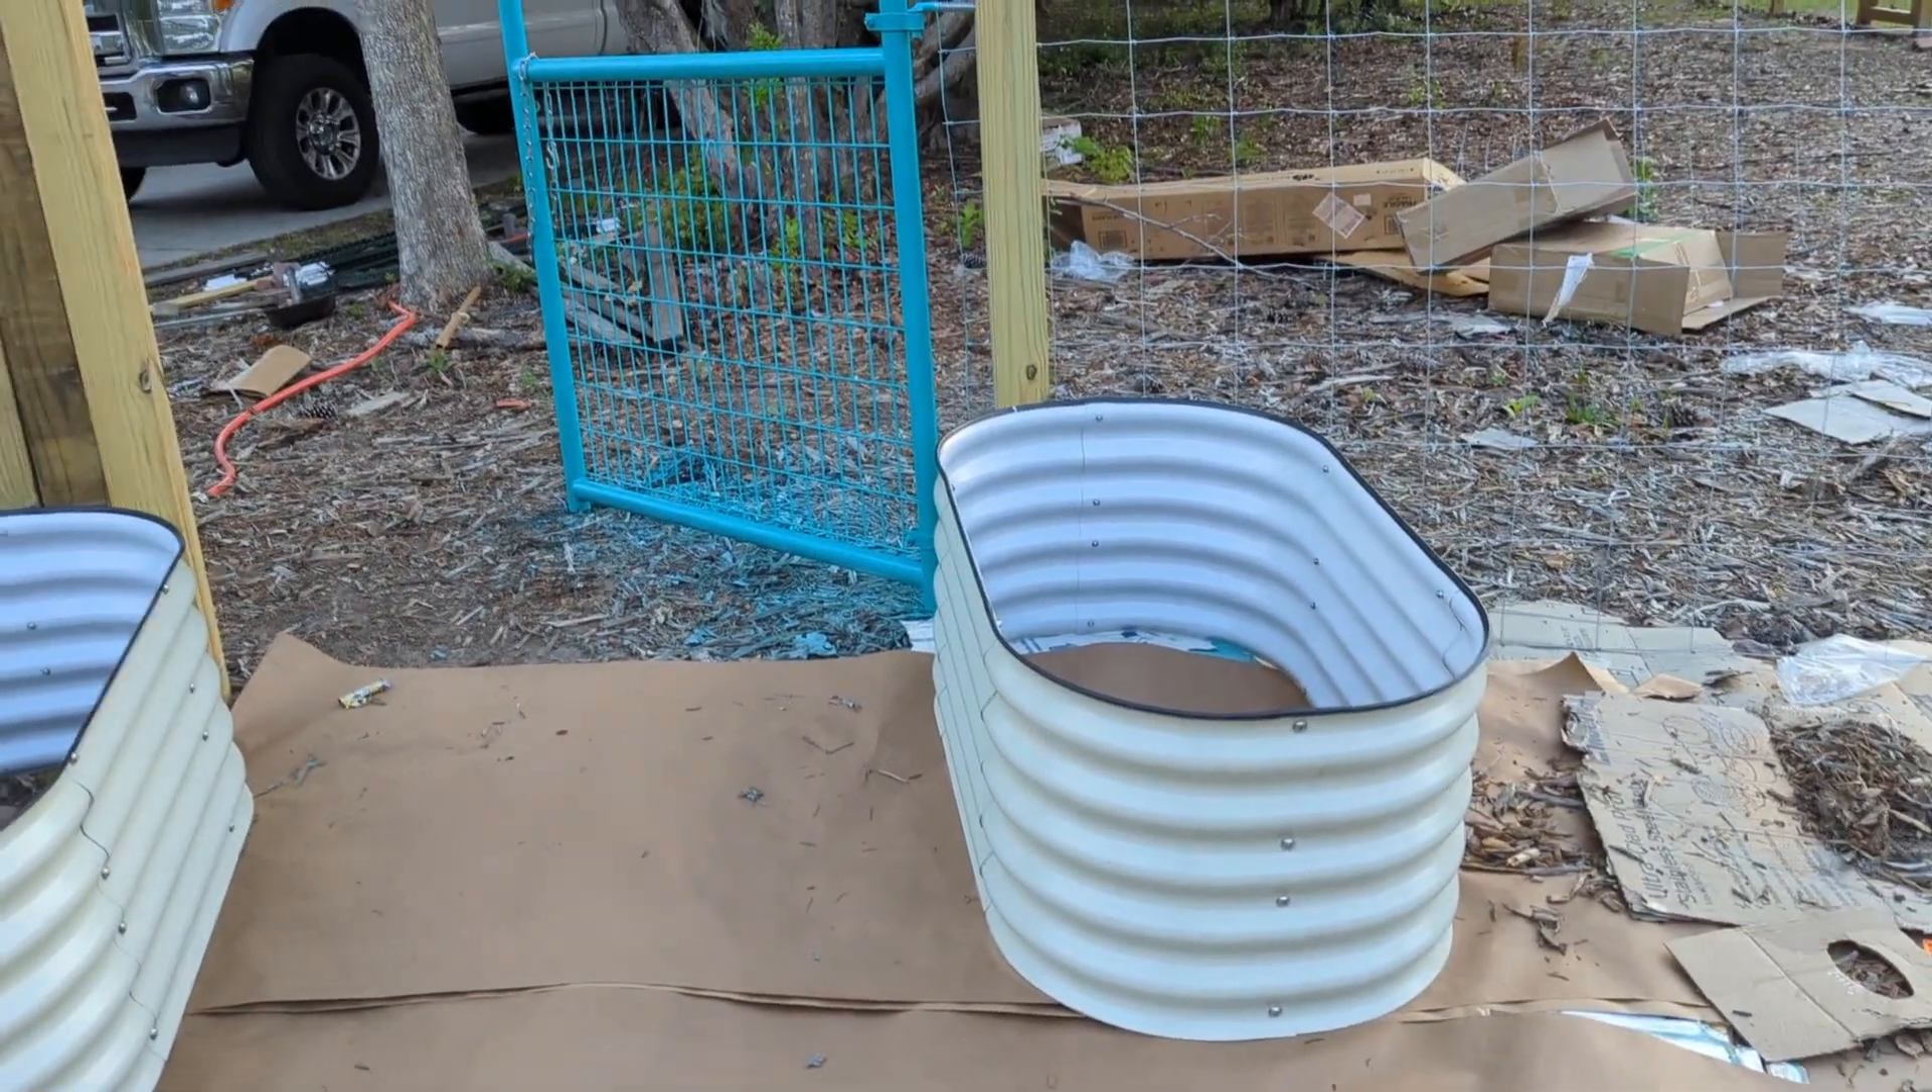We have our metal raised beds put together.